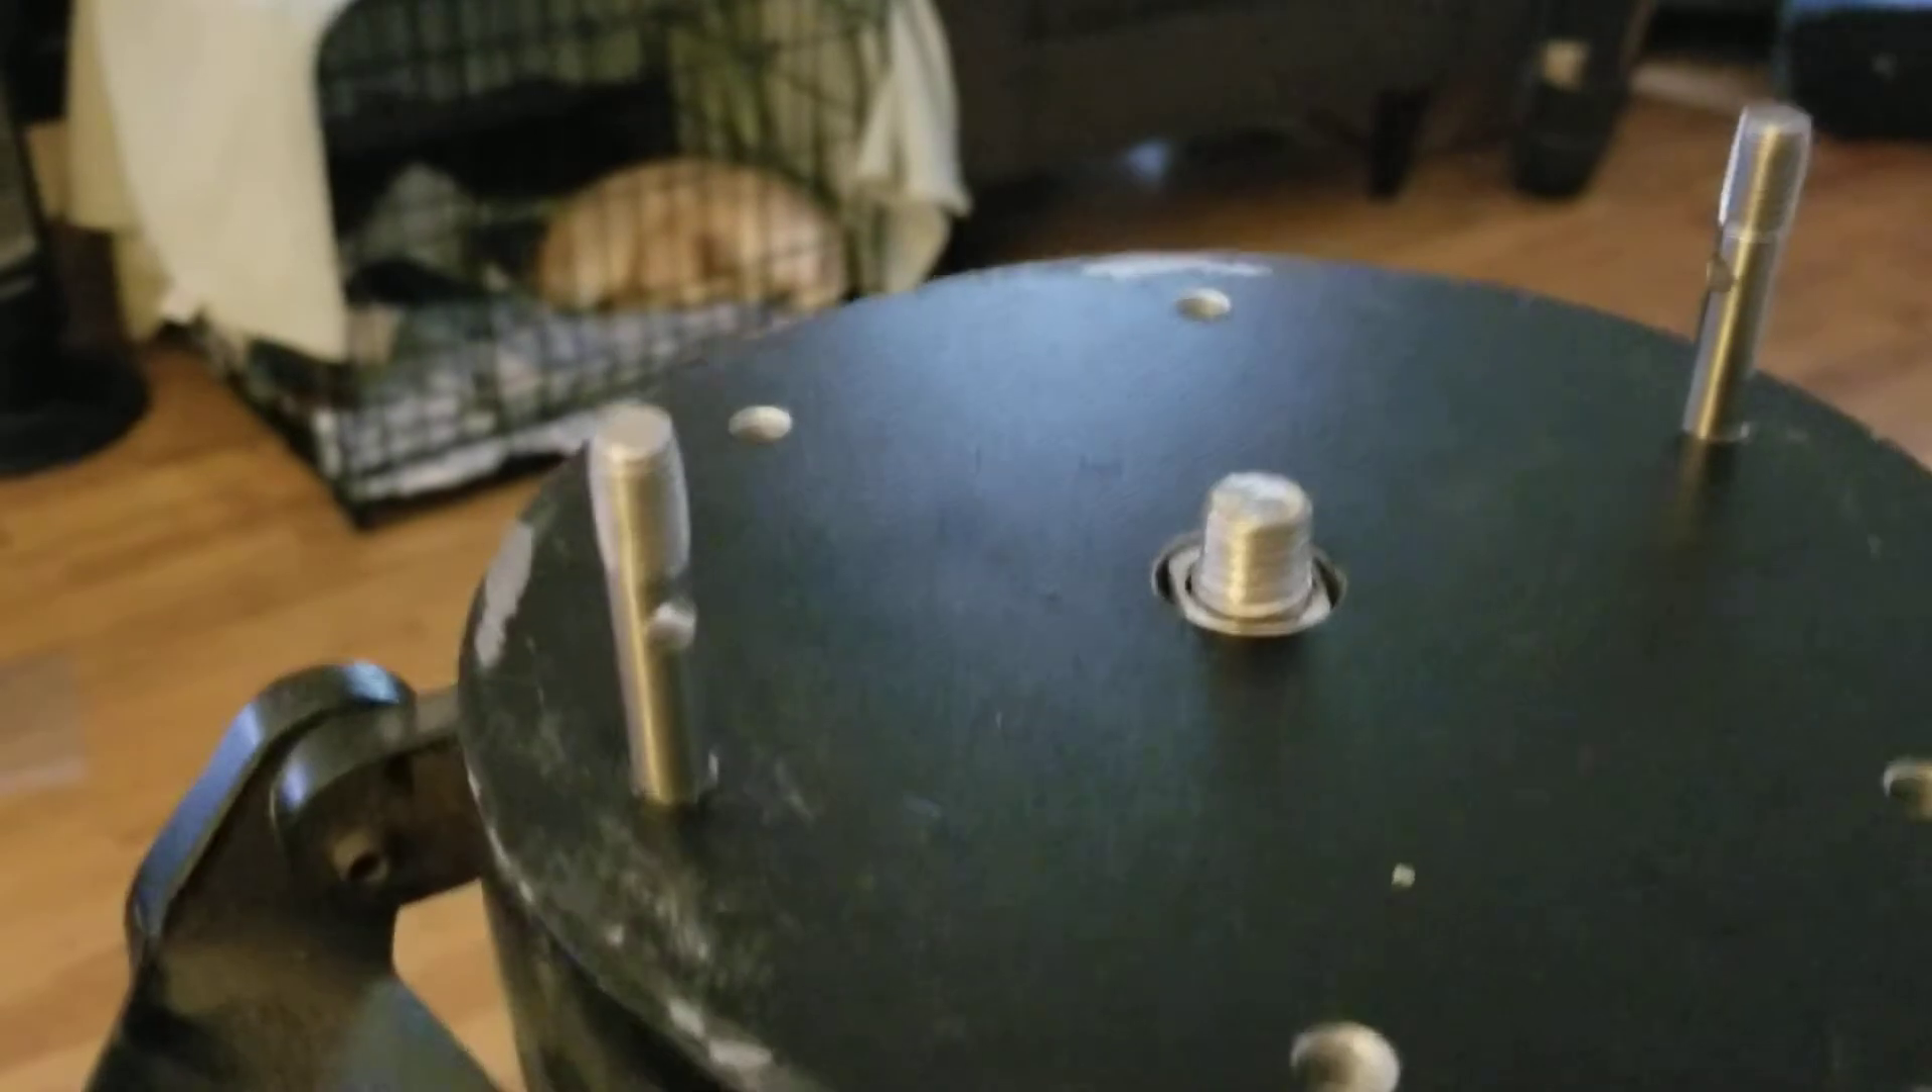Now with a little shaving down with my grinder the threads are still on there a little bit but they fit in the hole so I think that'll work.